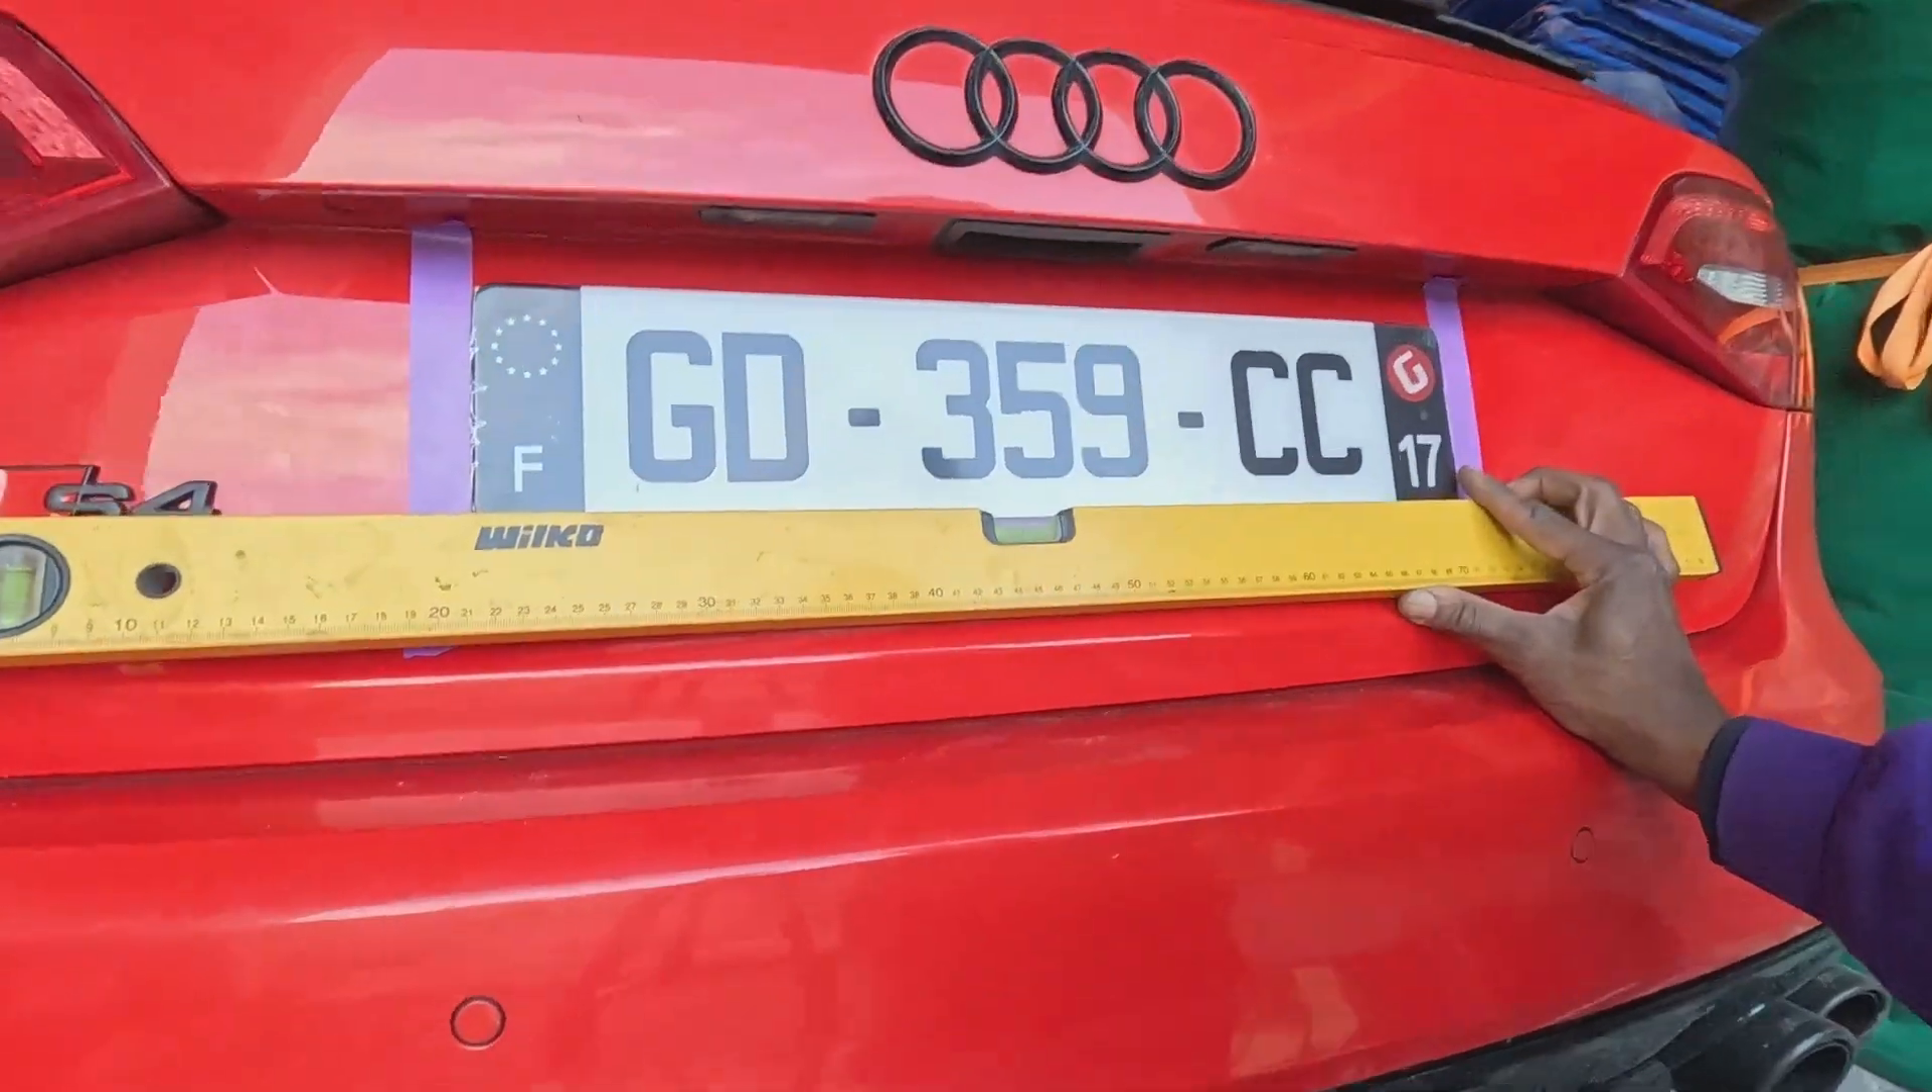The spirit level is on there it's touching the bottom of the plate.